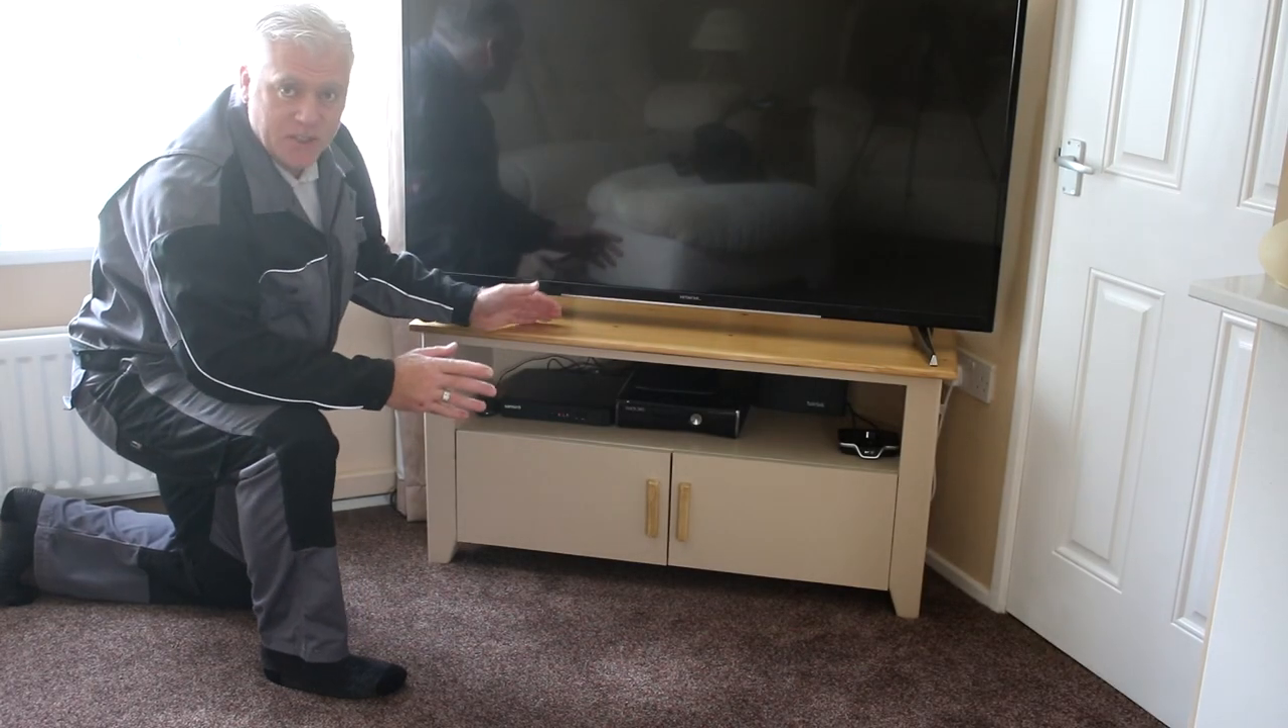I've finished the TV cabinet now I've installed the two doors.